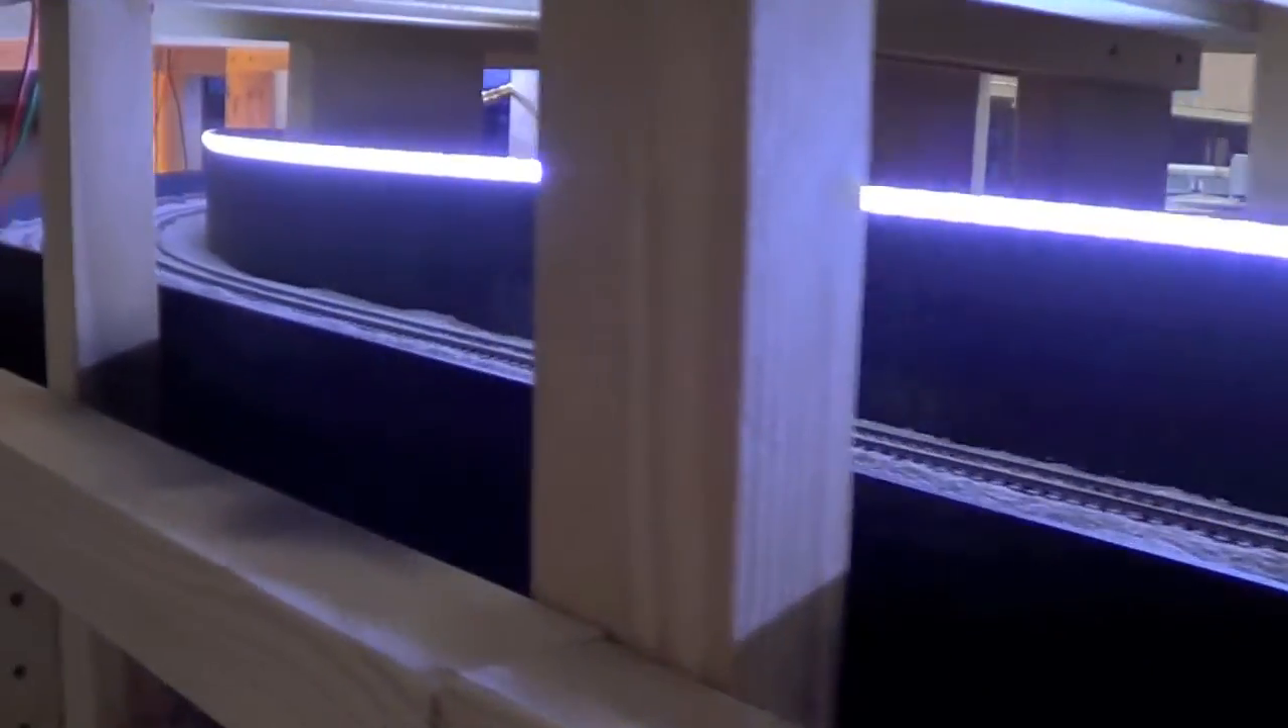We'll see how we go. Okay guys, just finished putting the LED lights up.